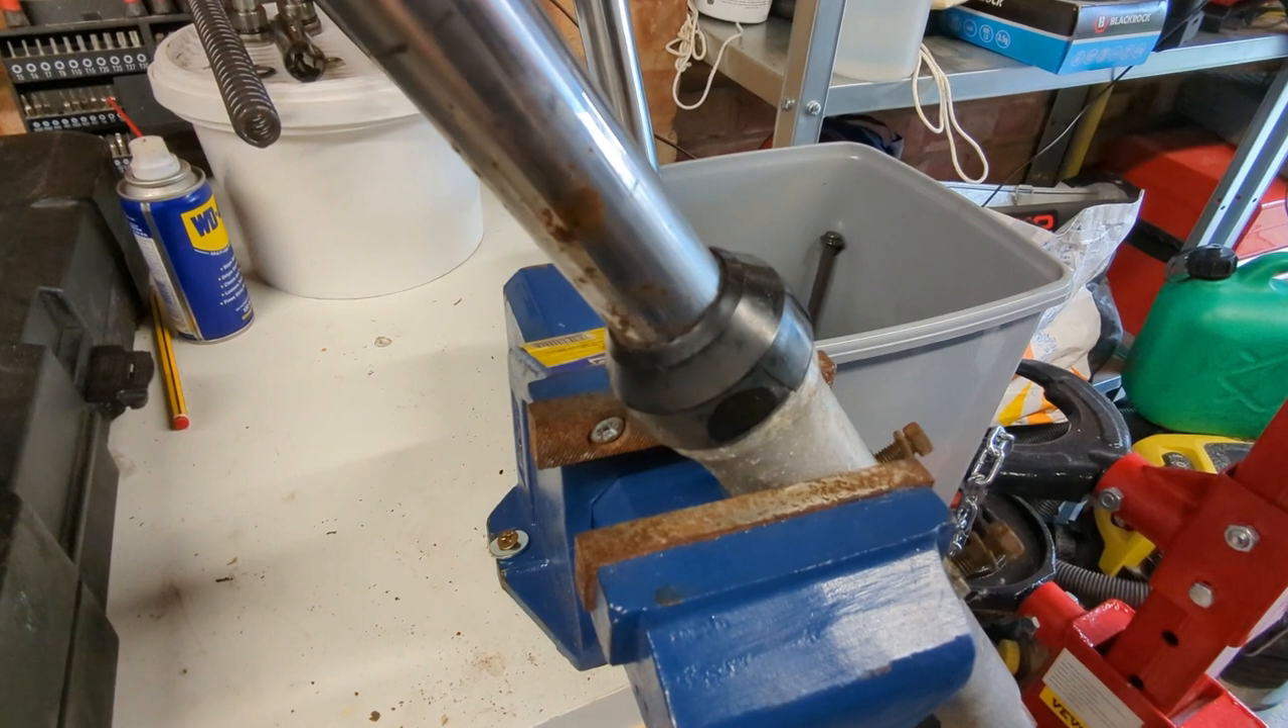Down here we need to get this dust cap off.